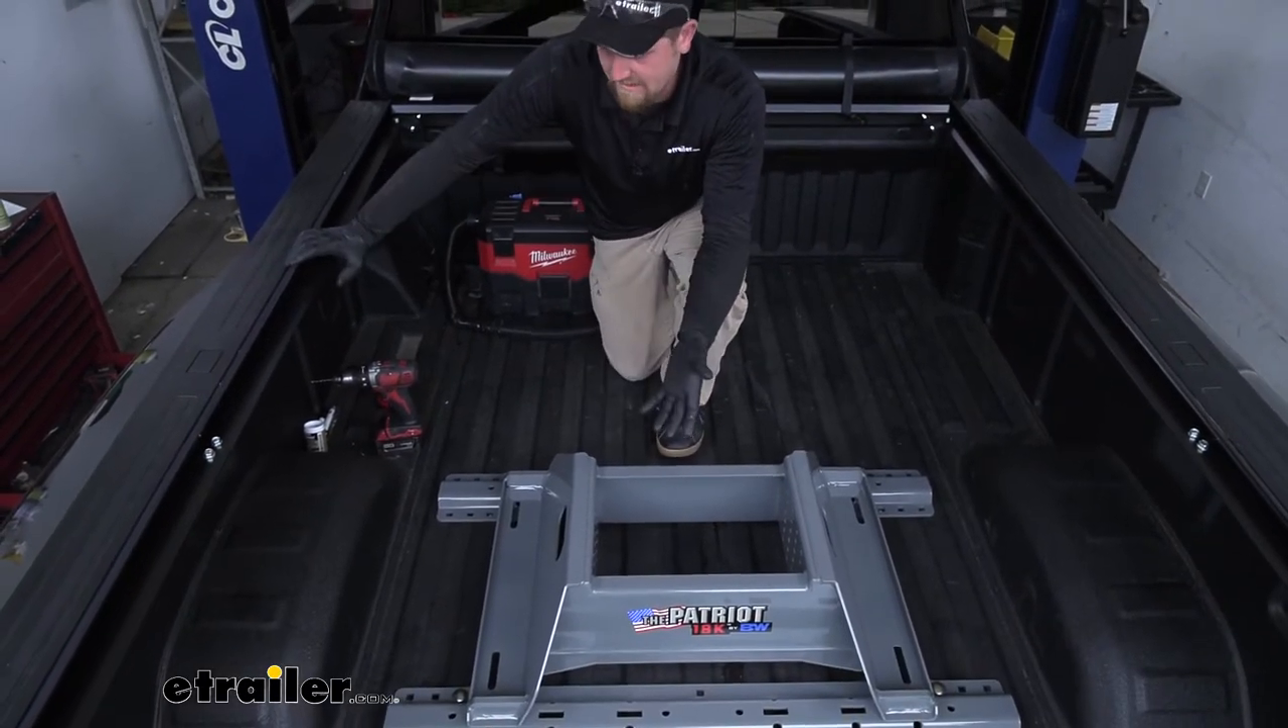So I went ahead and set our base in.